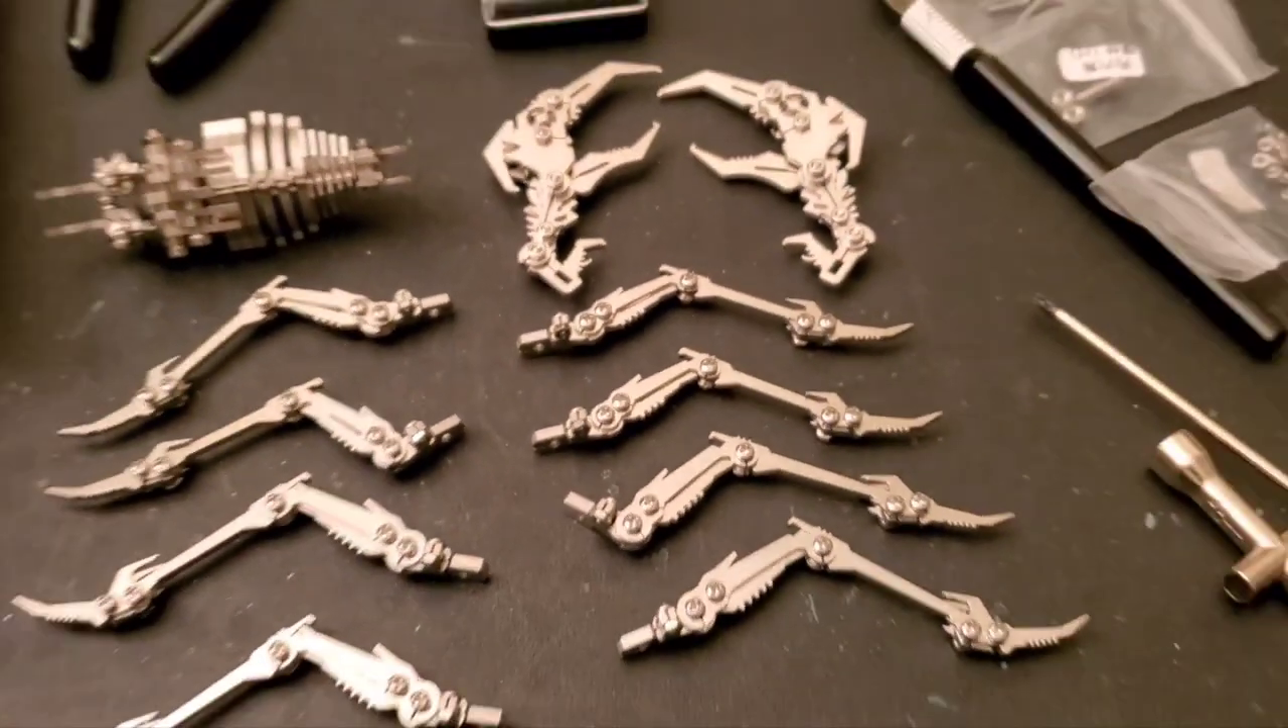It's kind of cool and i got the claws all finished as well.